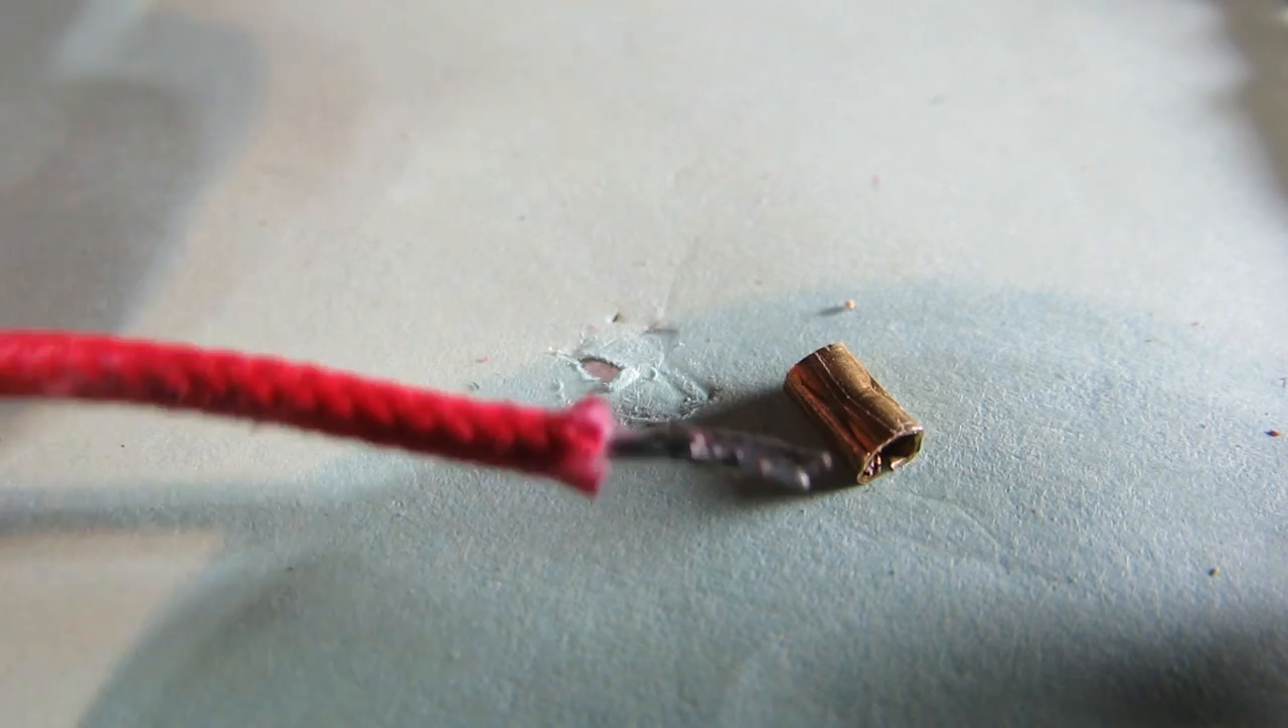I've got the brass crimp sleeve off the end of the fuse, and I managed to get my wire out without damaging anything.